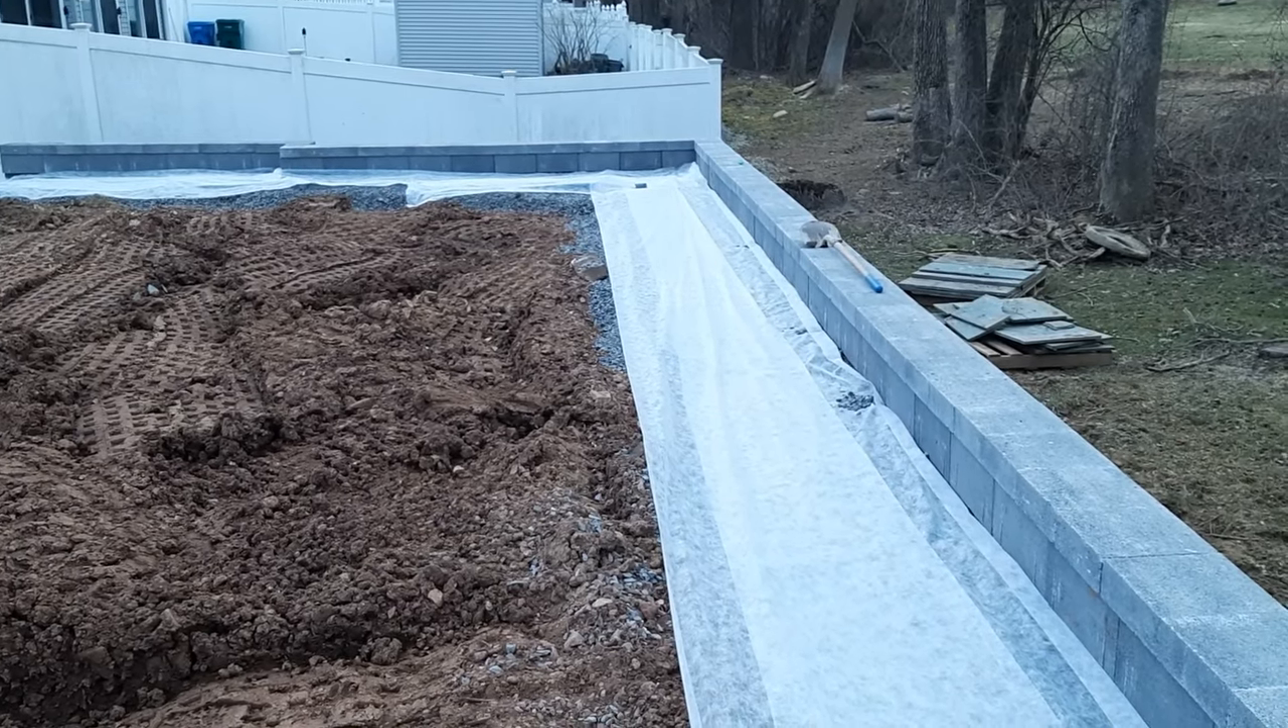We got our filter fabric down.